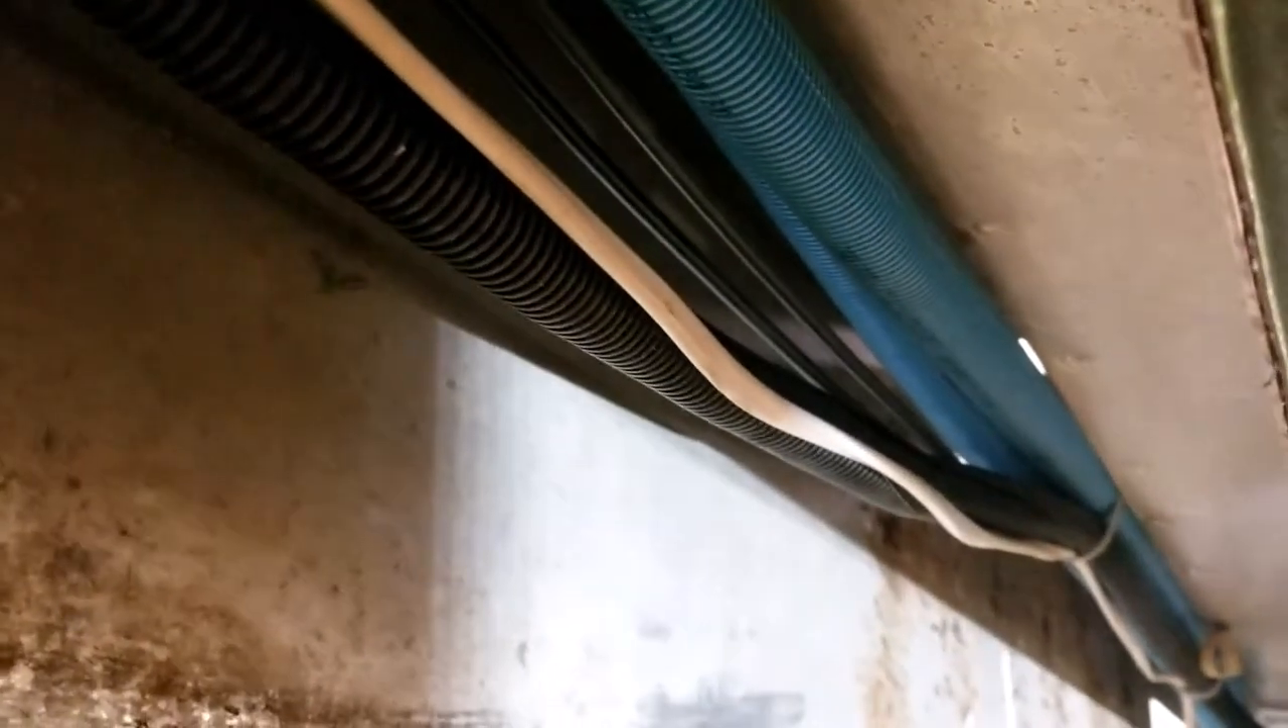You should be able to see under here, let me flip you up, that I've got the wiring harnesses there in the blue and the black tied up and into the gunnel.